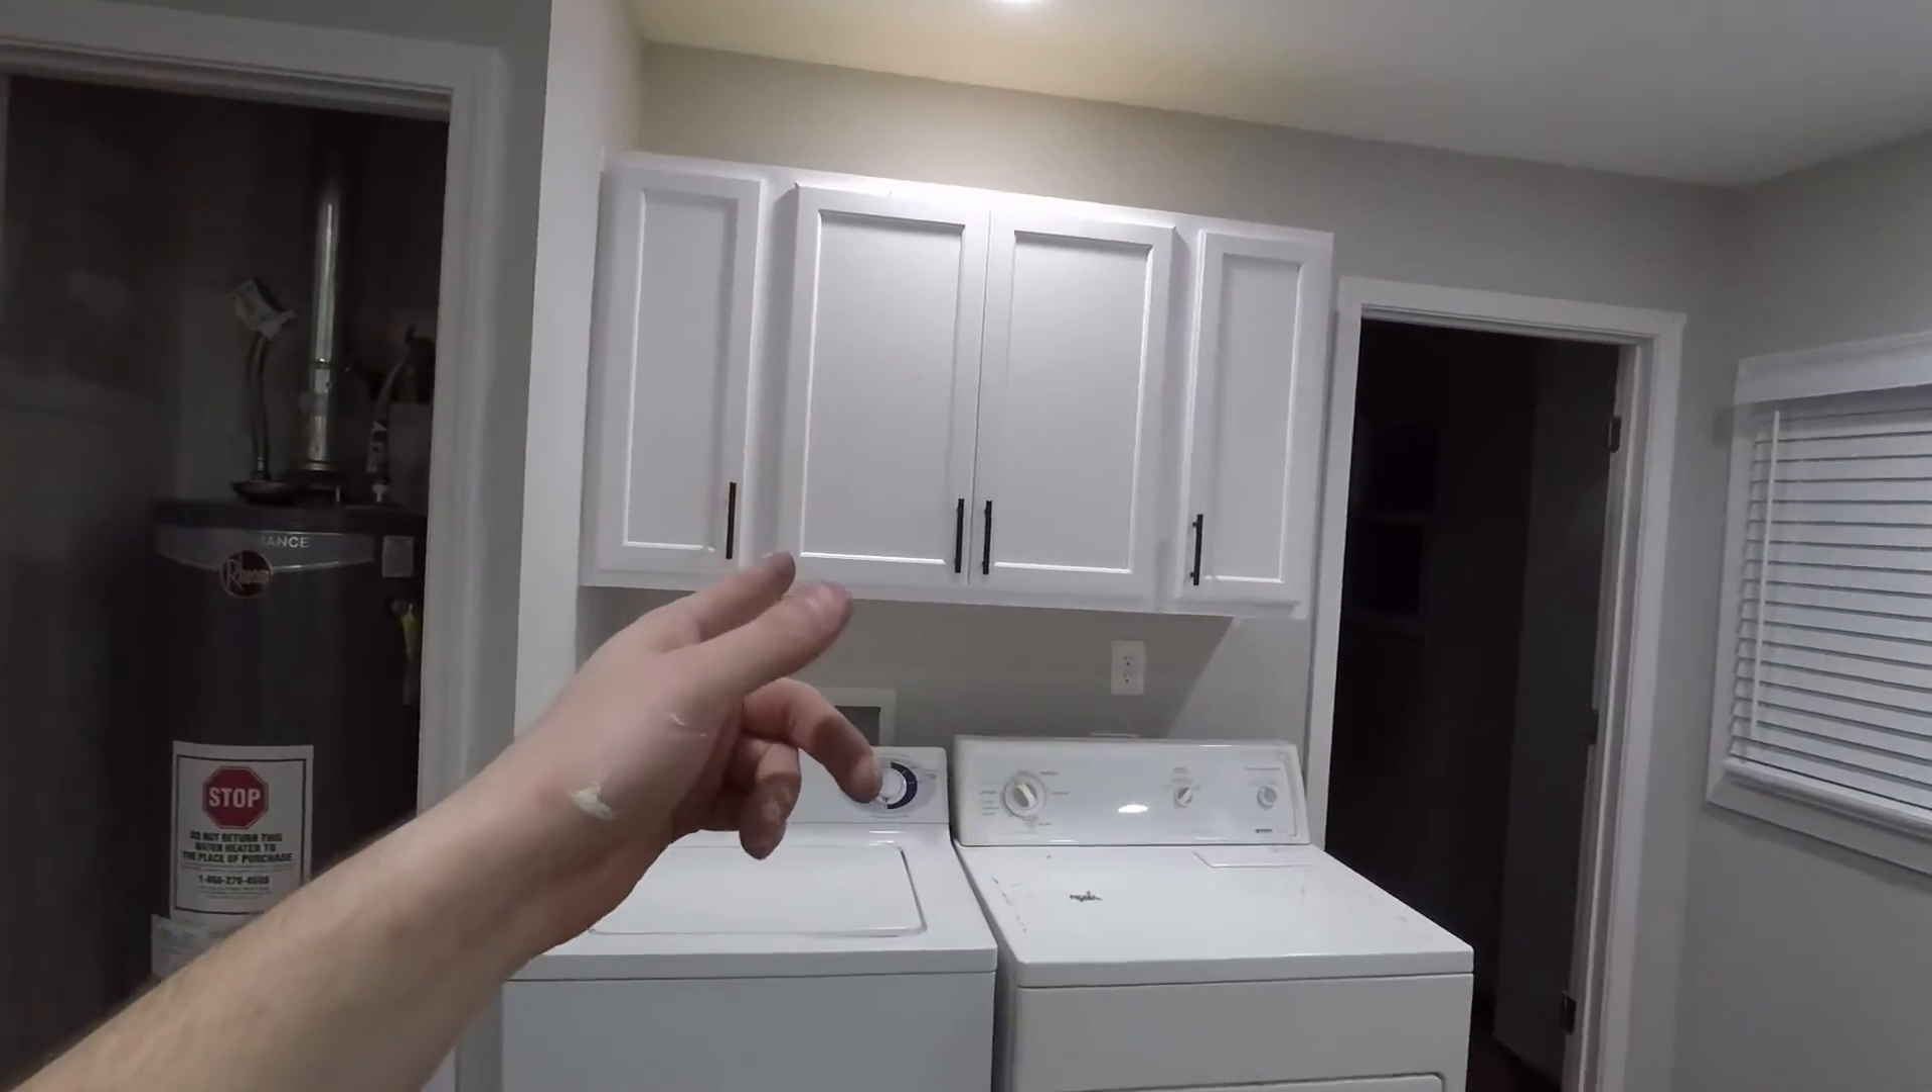Just wanted to show you i got the cabinet doors painted finally put up got the handles put on and then i also went ahead and hung some blinds on the three windows in here.